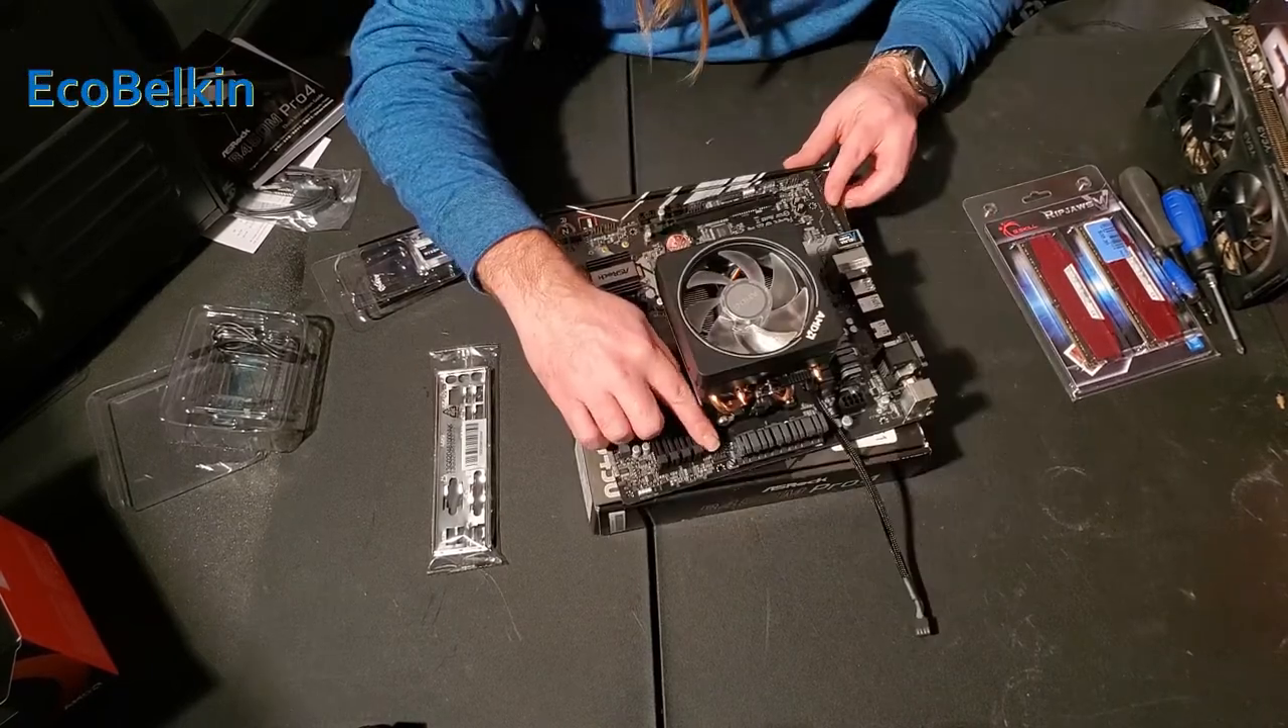So now we have our cooler installed. Makes a handy handle too.